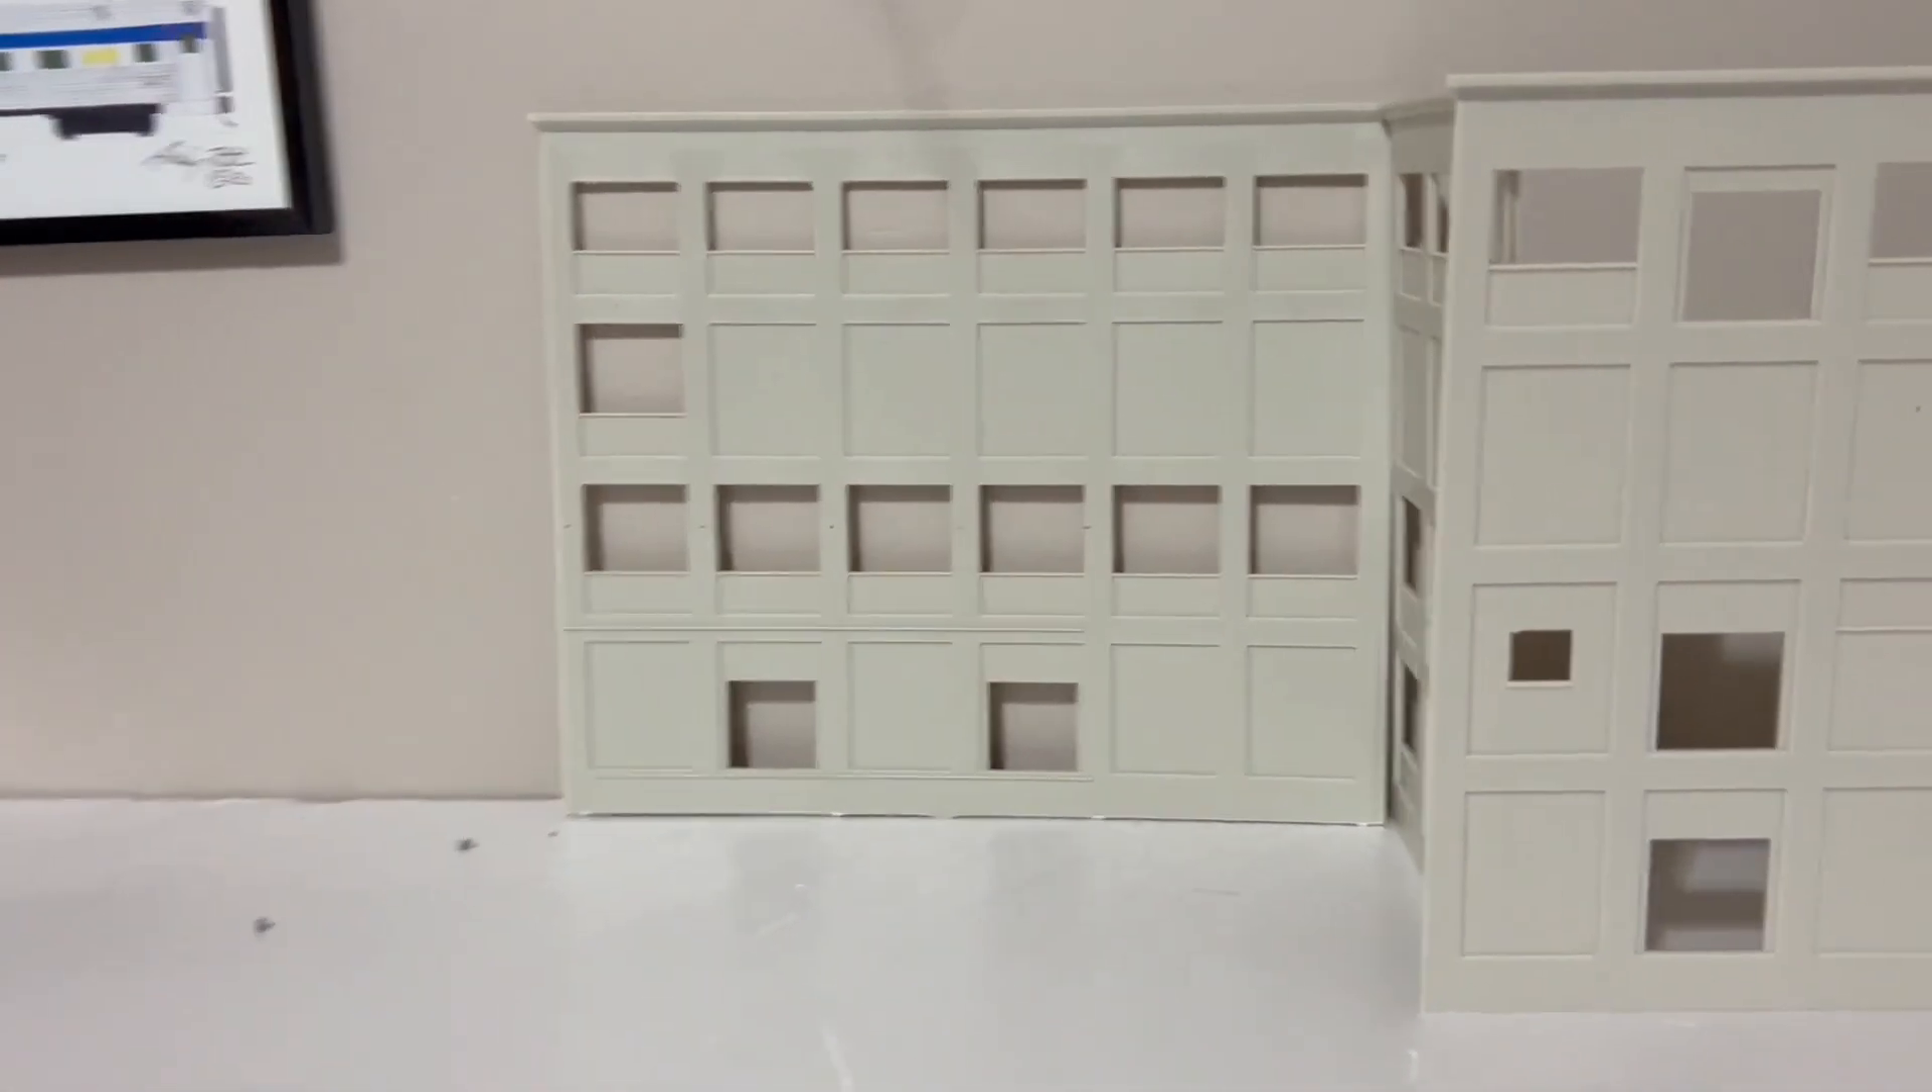All right so I got a couple of the flour mill wall panels together they're just kind of taped.